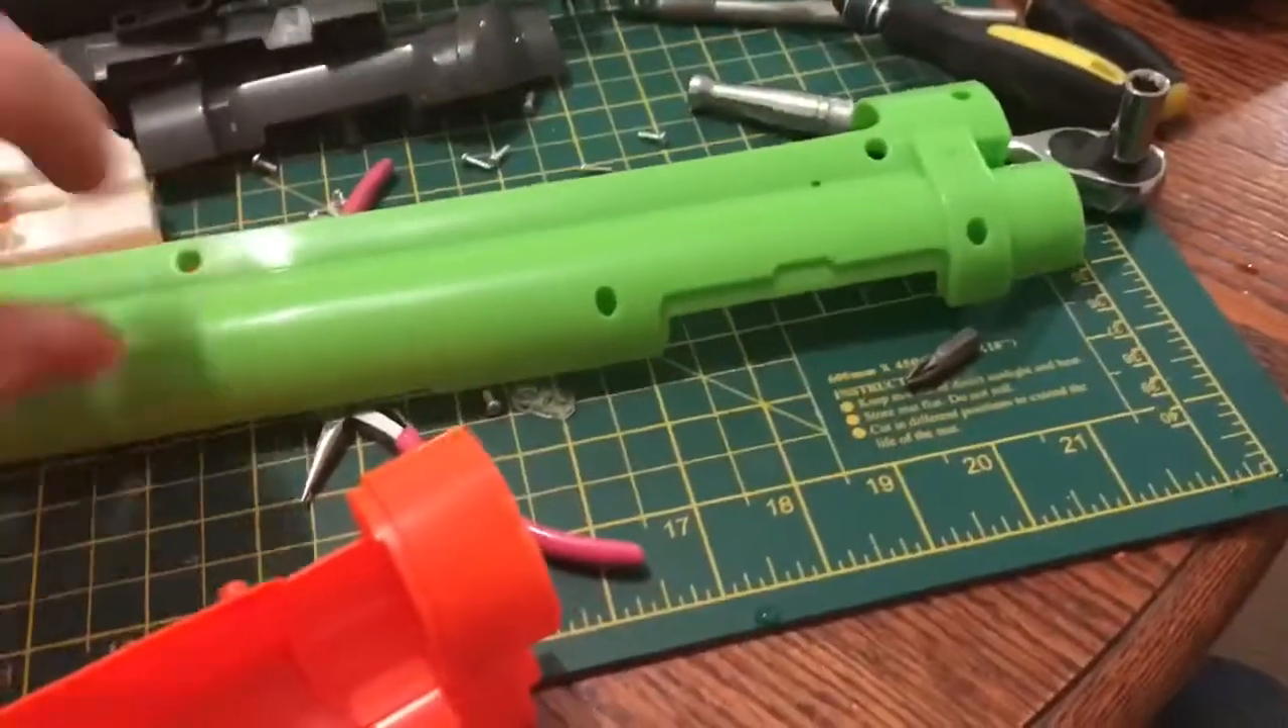Okay, so, I've managed to separate the main parts of the body completely.